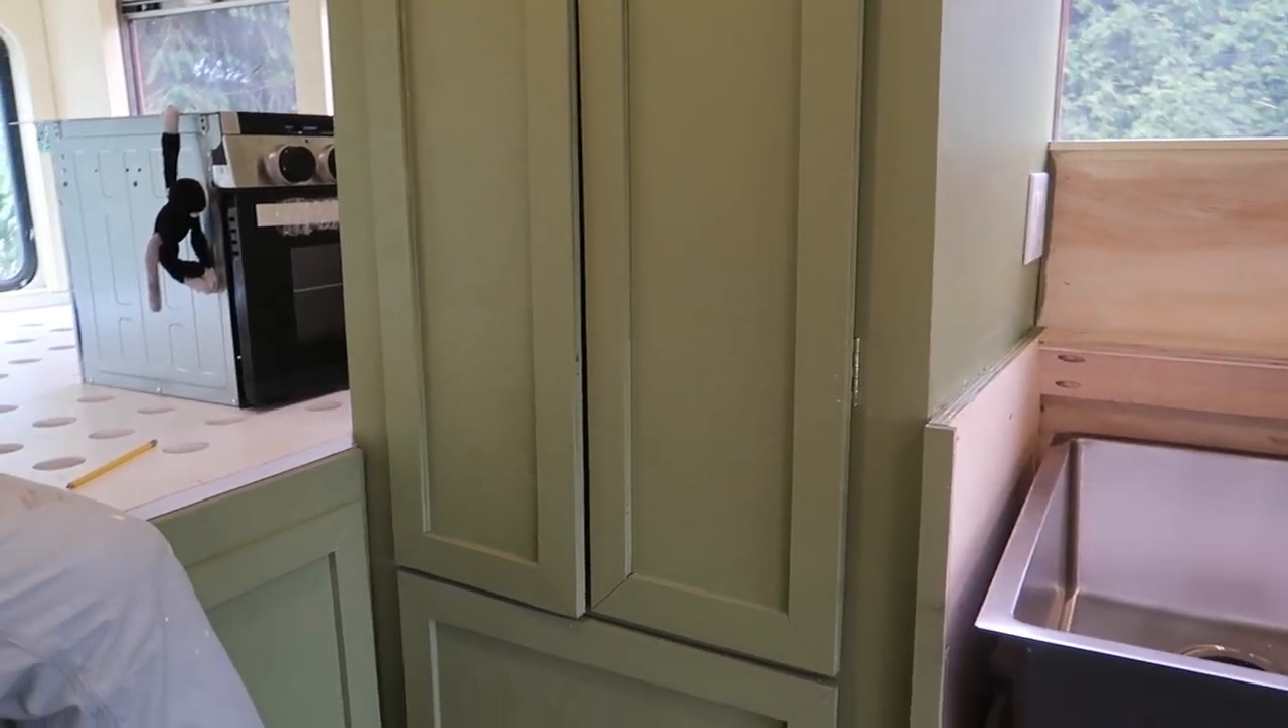Our closet doors aren't straight. This is, this is the issue. This is it closed. This is what it looks like. Close my door. Nope. So, I mean, the whole closet leans kind of that way or this way, and so the top edge and the bottom edge don't really line up.